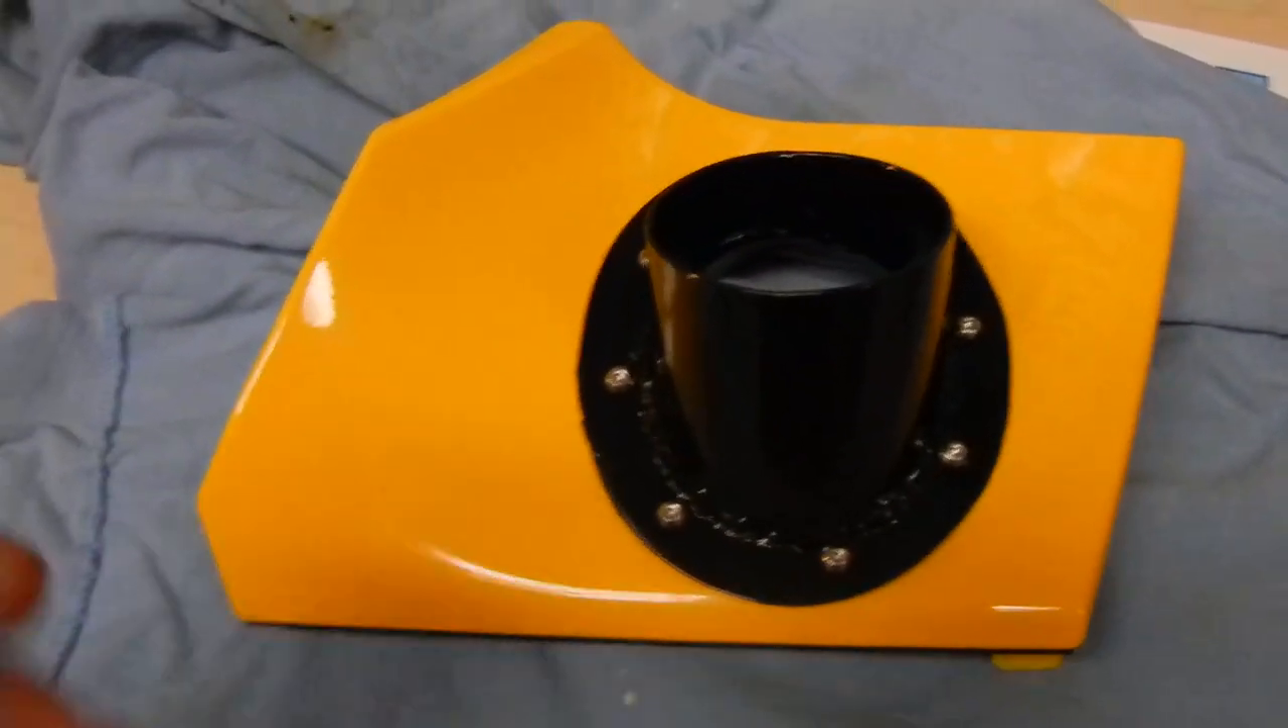Okay, I just finished mounting the flange on the cowl.